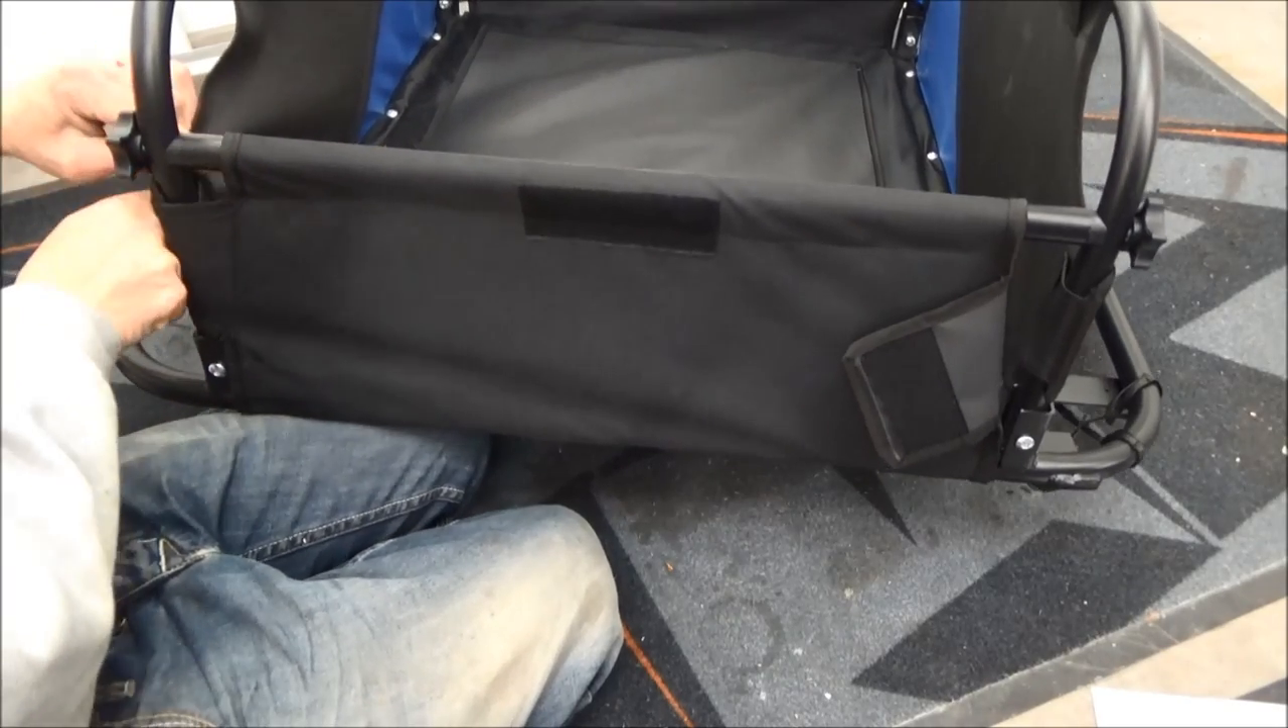Maintenant, il ne reste plus qu'à refermer les velcros.